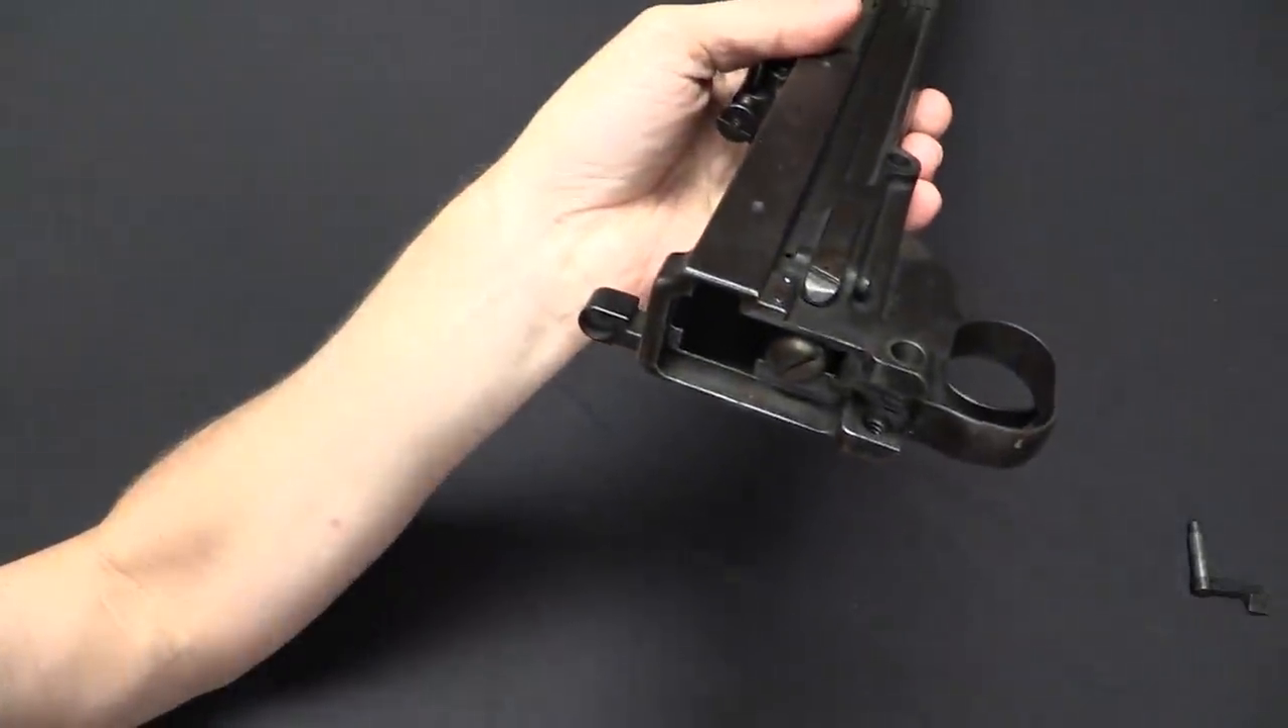And now the whole back end of the receiver is open.